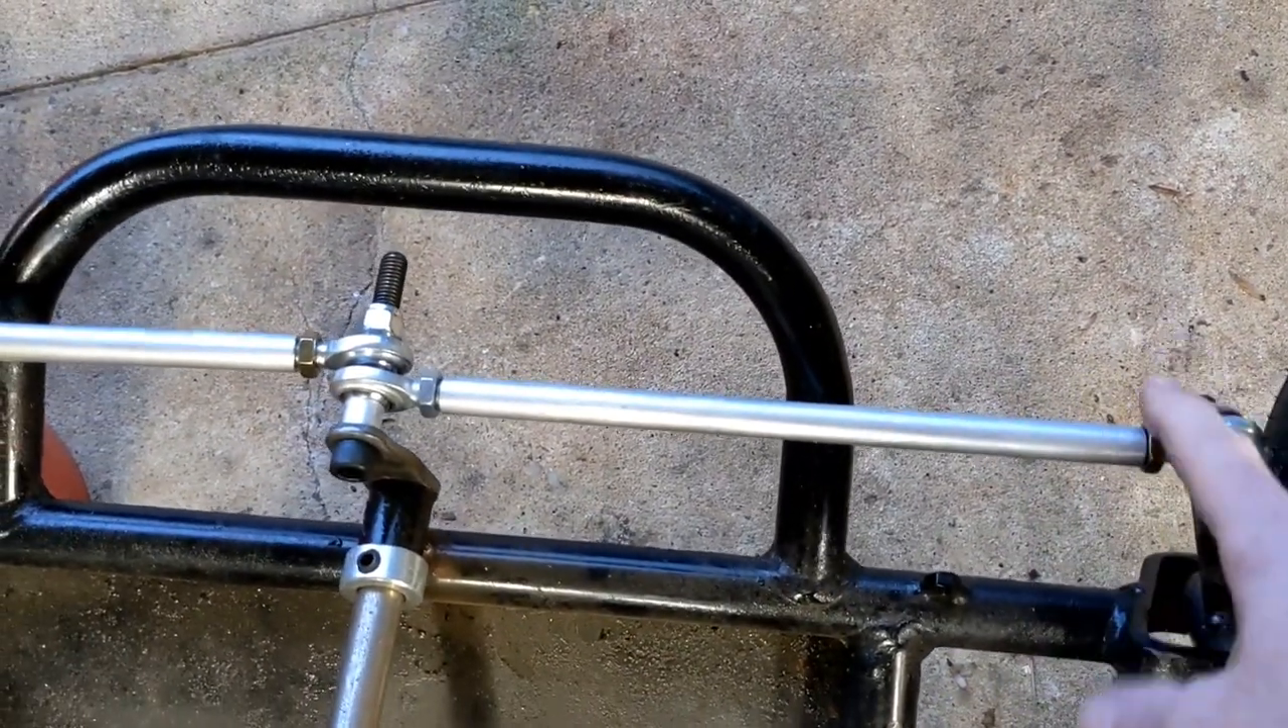It's a great wheel but let's go on down here to the tie rods and there they are all installed.